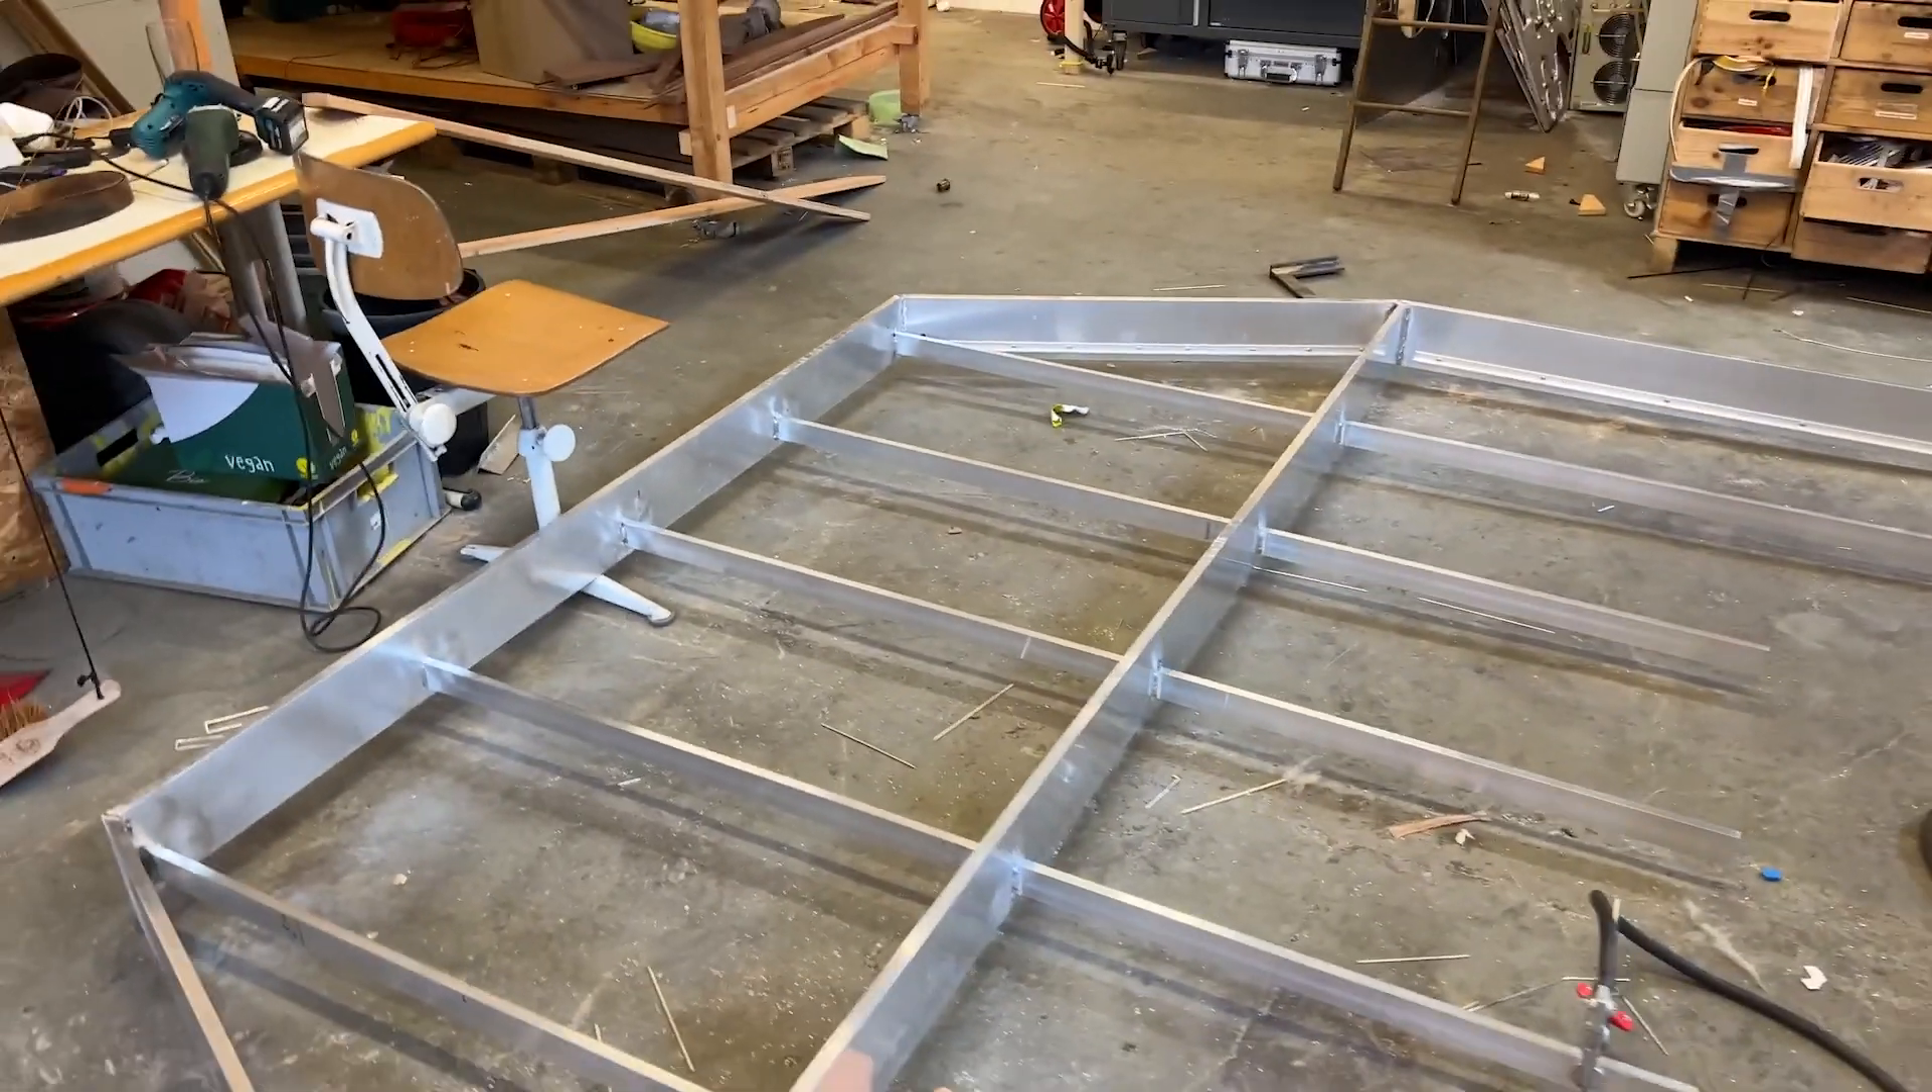Die plattform ist eigentlich soweit fertig ist alles geschweißt jetzt müssen nur noch die bretter drauf.